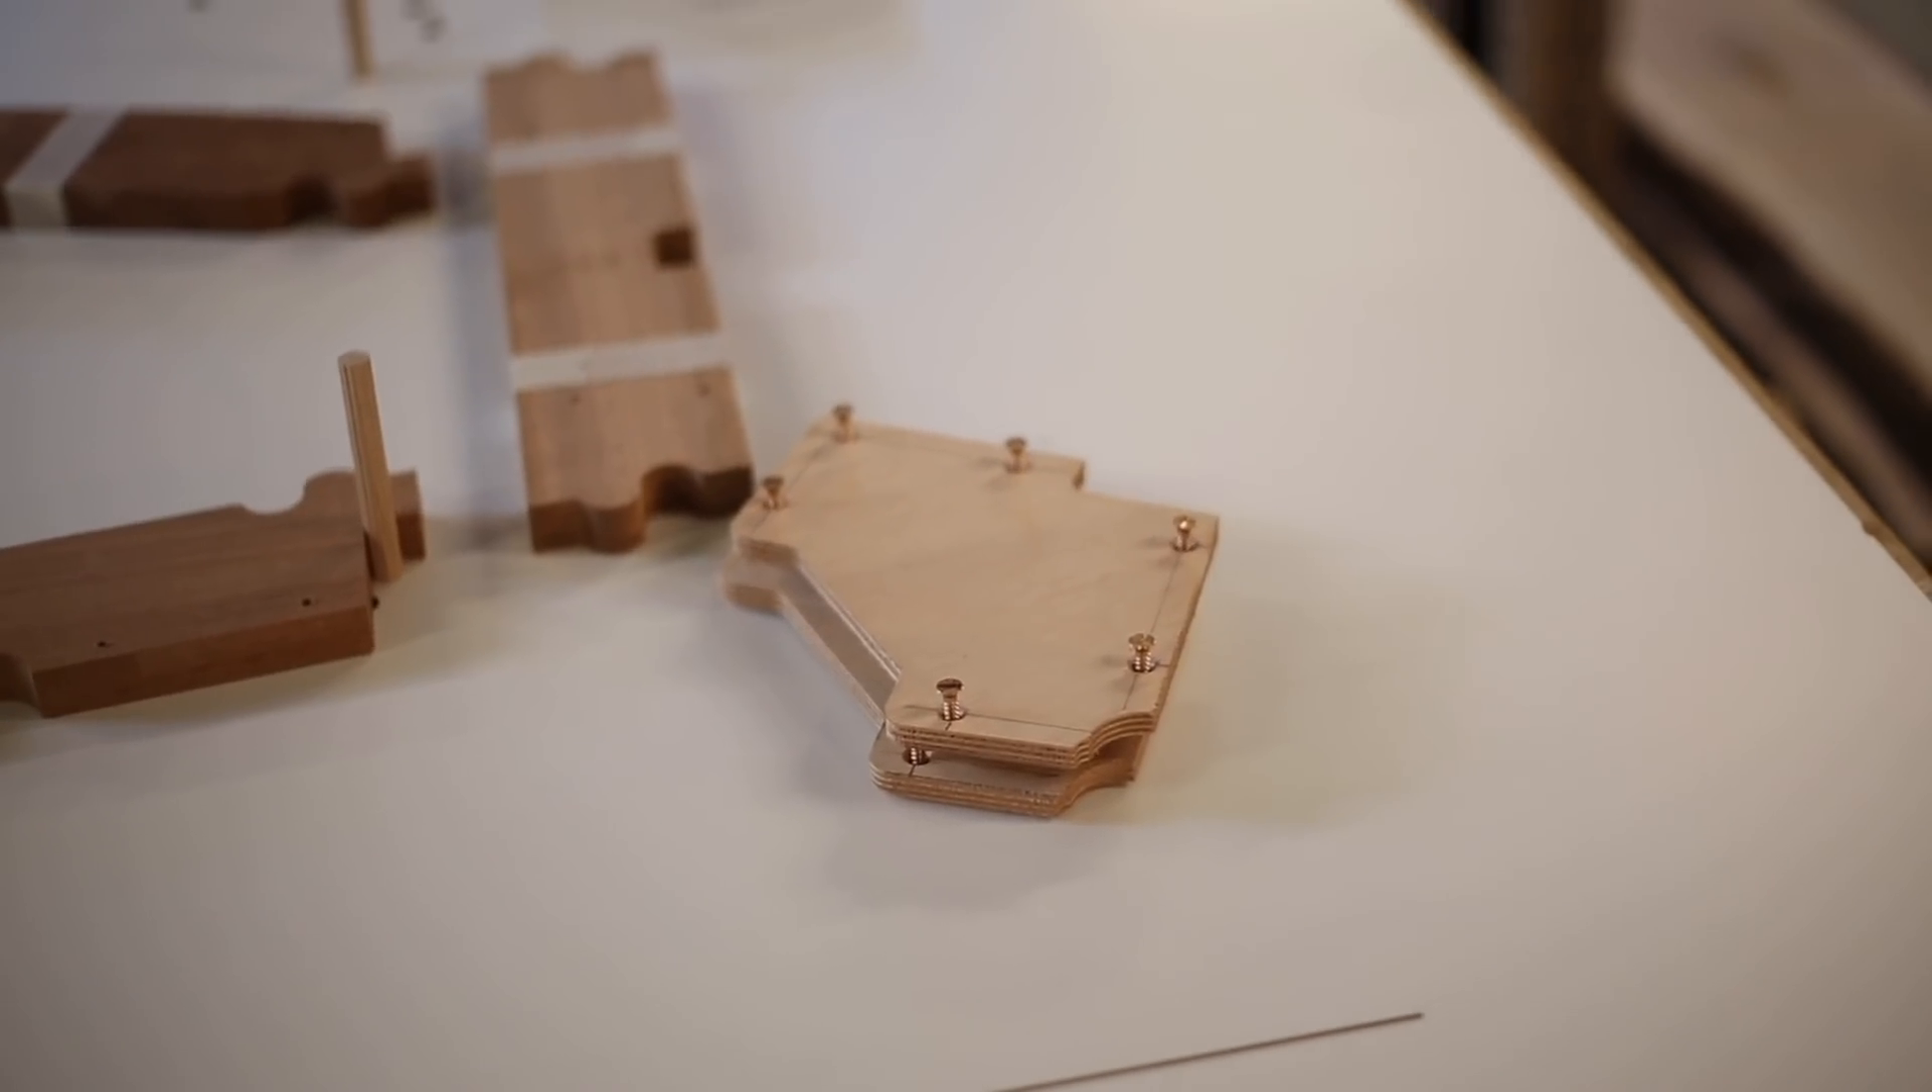You can see I've just got the gussets there with the screws just backed out in them so they're ready to go back on and they're stacked in pairs as well.